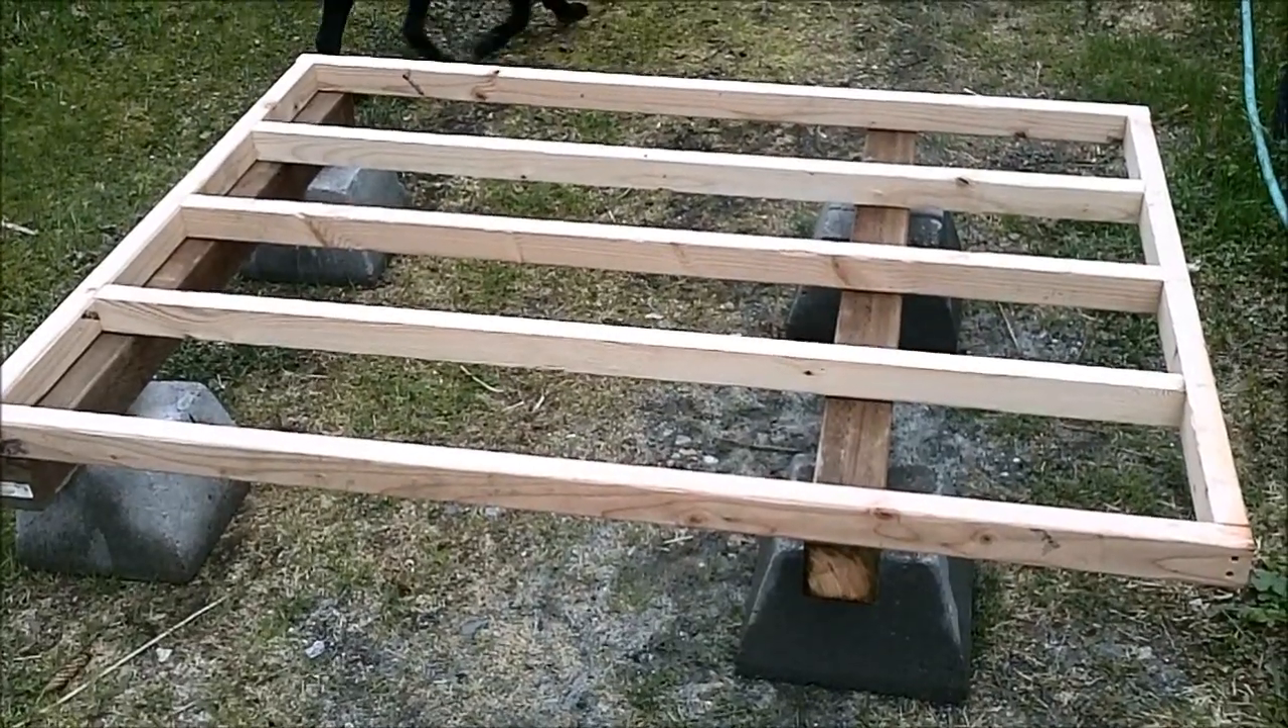So here you can see the floor stringers sitting on top of the four by fours.